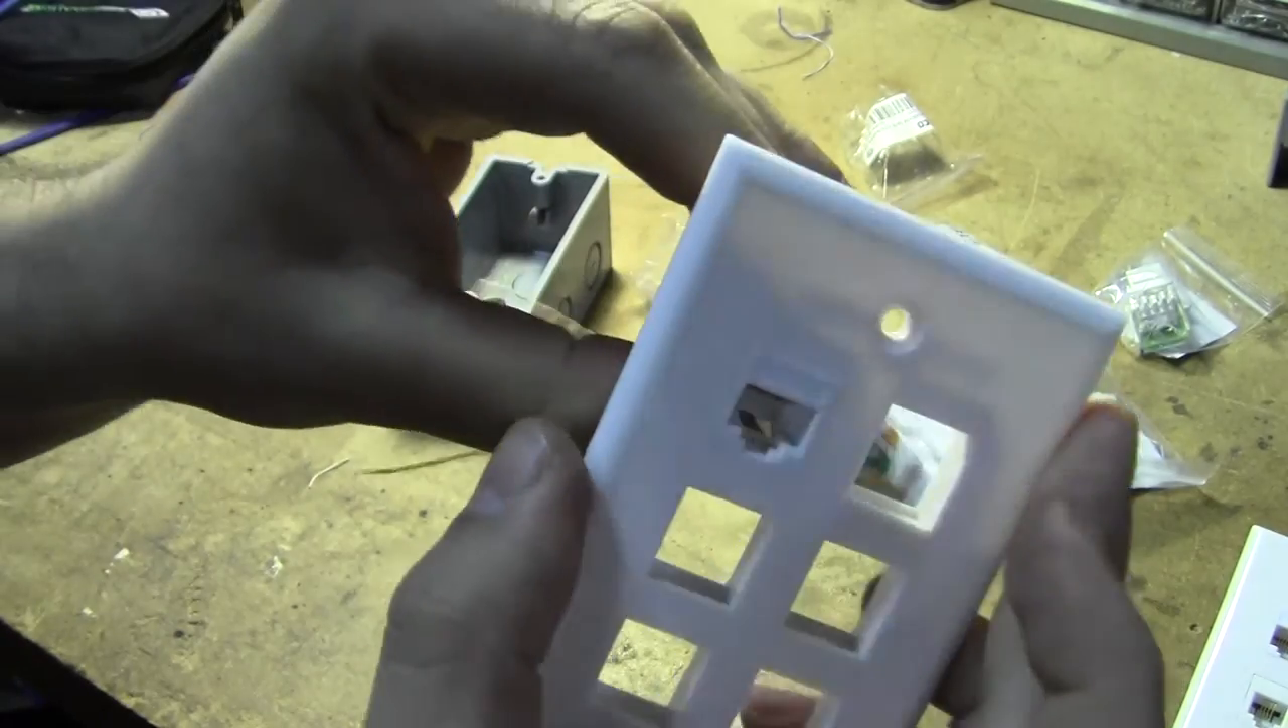Alright, so we've got the hook on the bottom and then the top snaps in and there's our first jack.